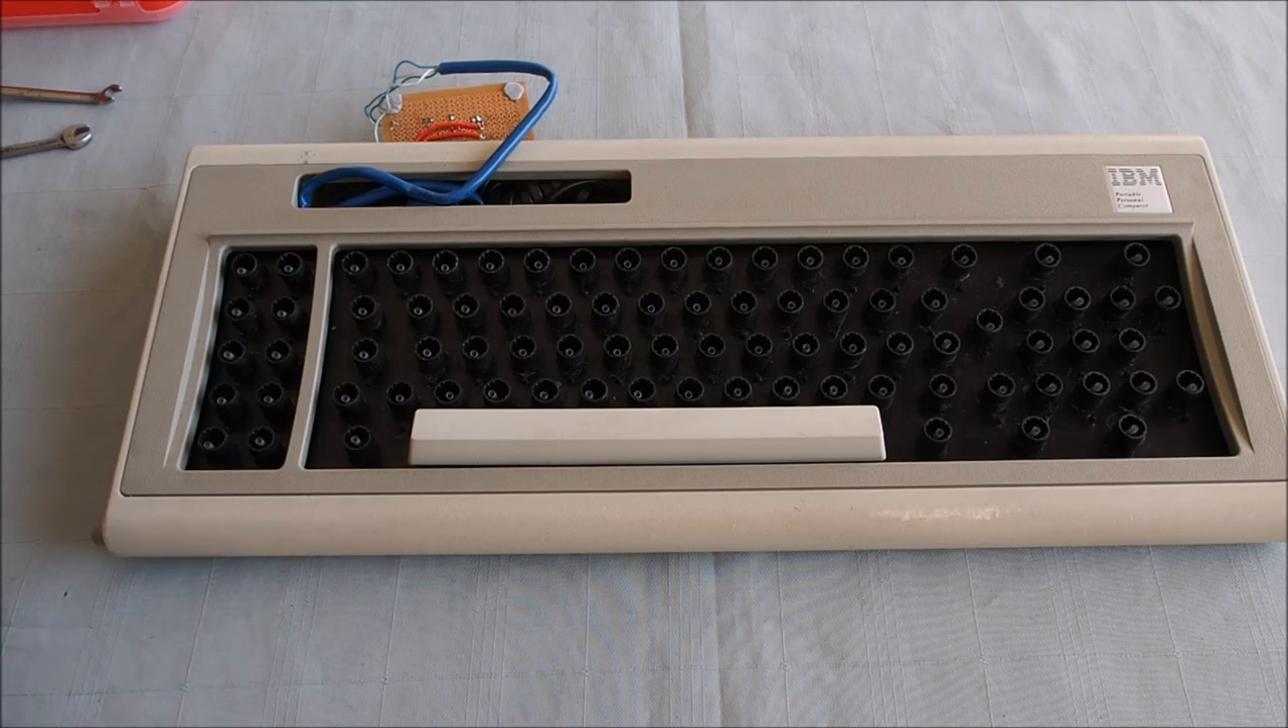That's the key caps removed apart from the space bar which is got a stabilizing spring underneath so I need to get to that from the bottom.